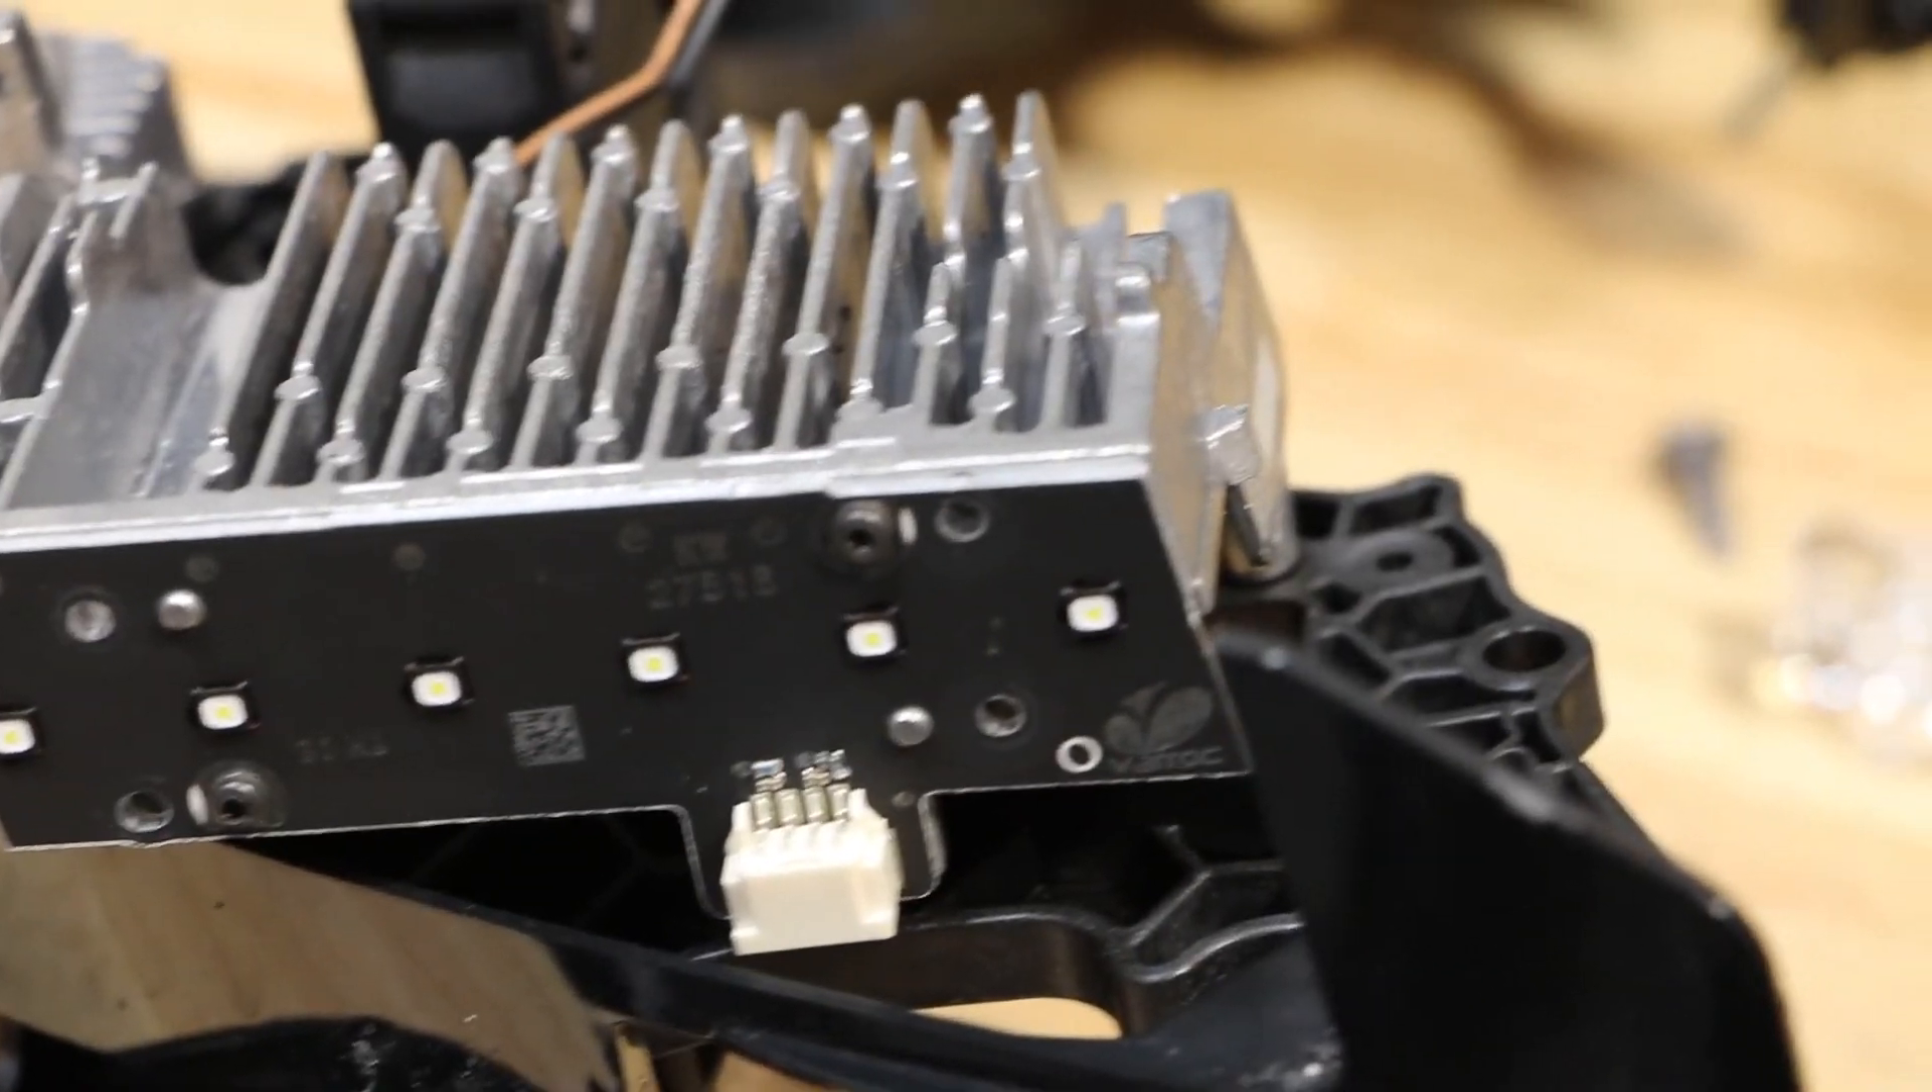I've disassembled the projectors and here are the LEDs inside.